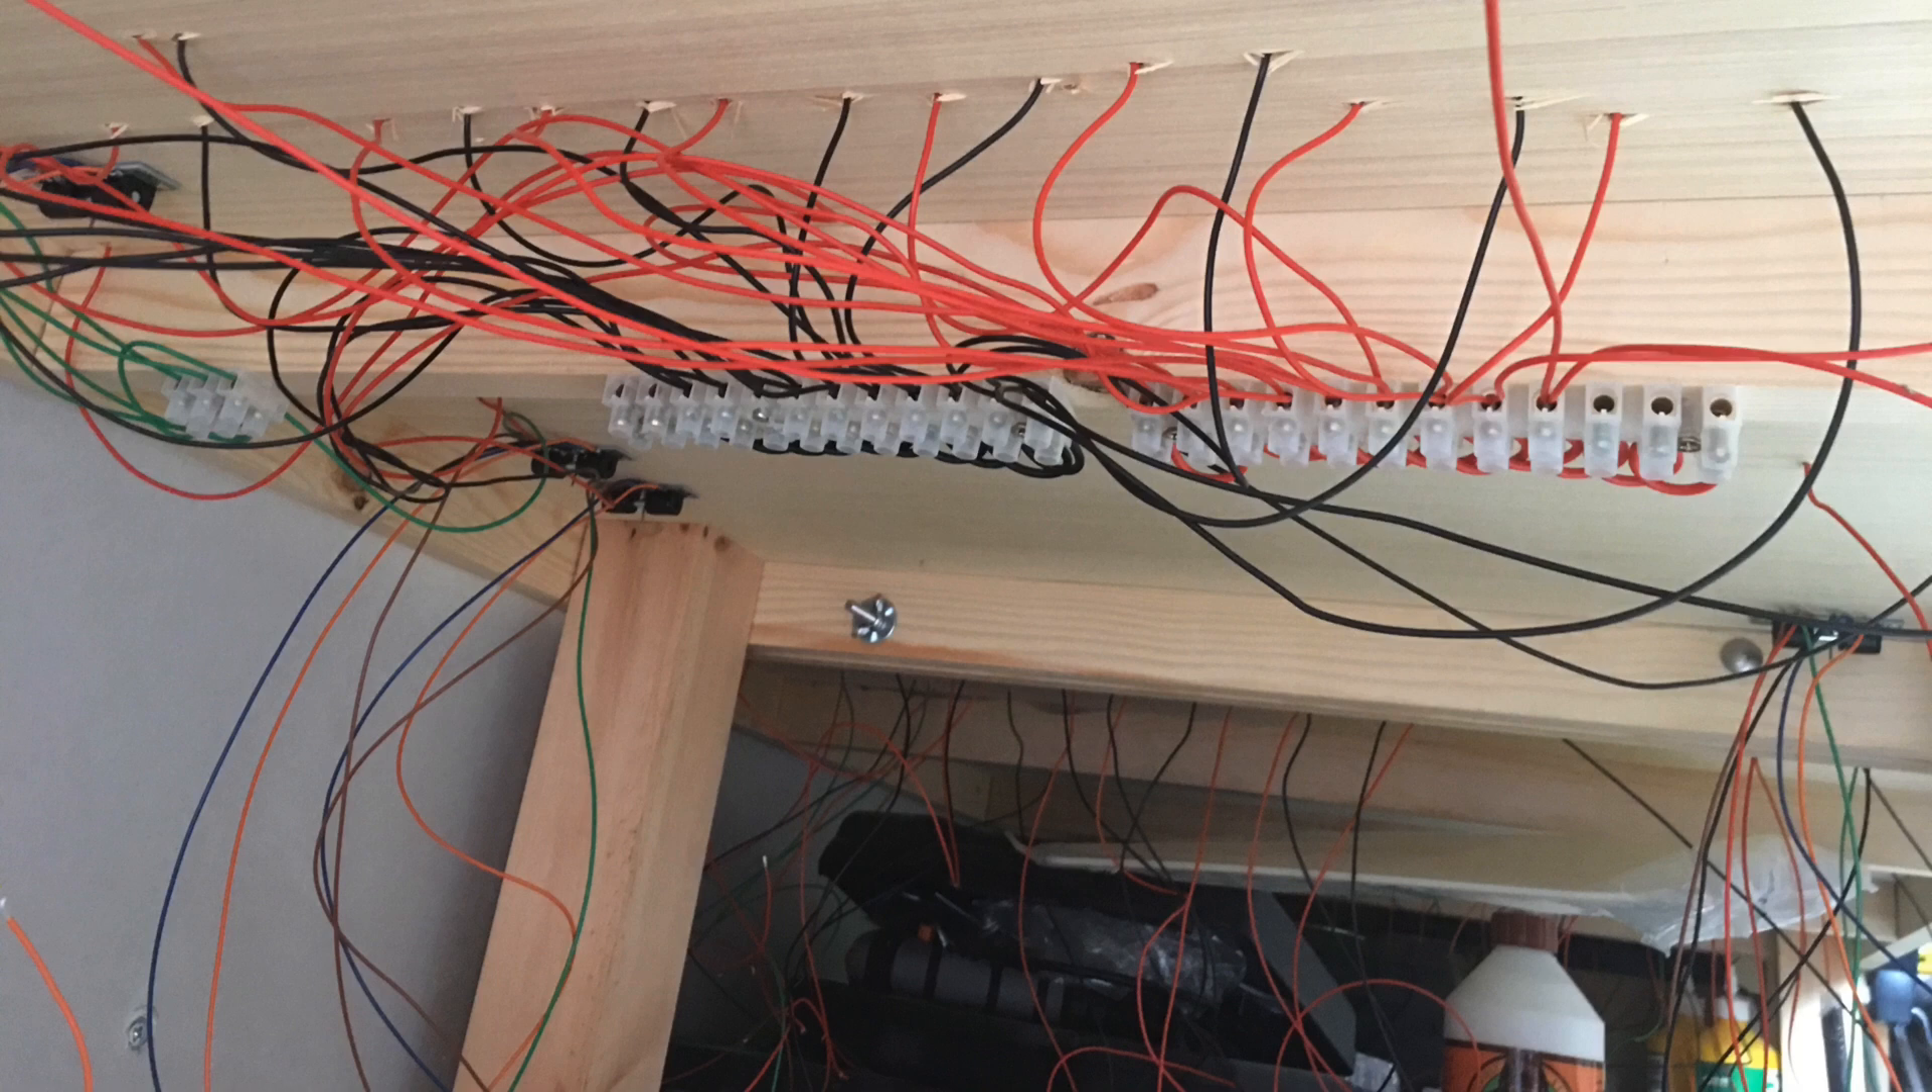With the fiddle yard being the length of the garage and in this picture the droppers have now been connected and tidied up to those terminal blocks.